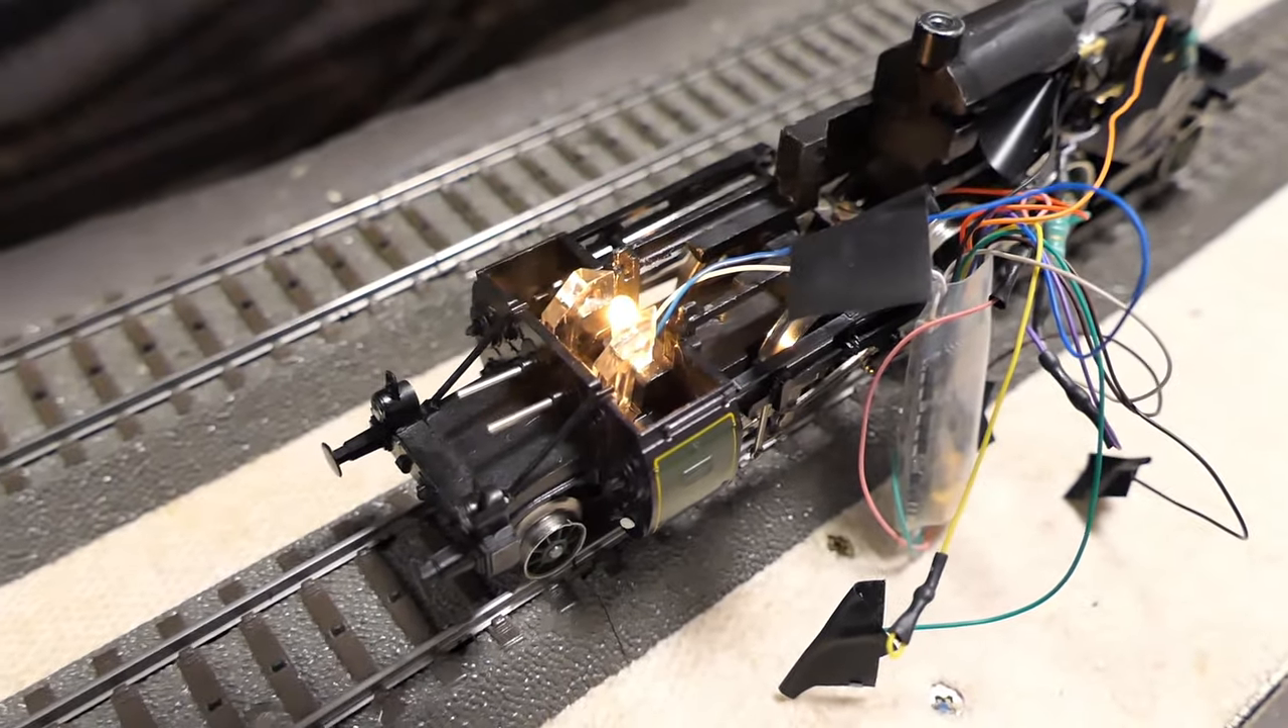So sieht es jetzt aus wenn die birne eingebaut ist.